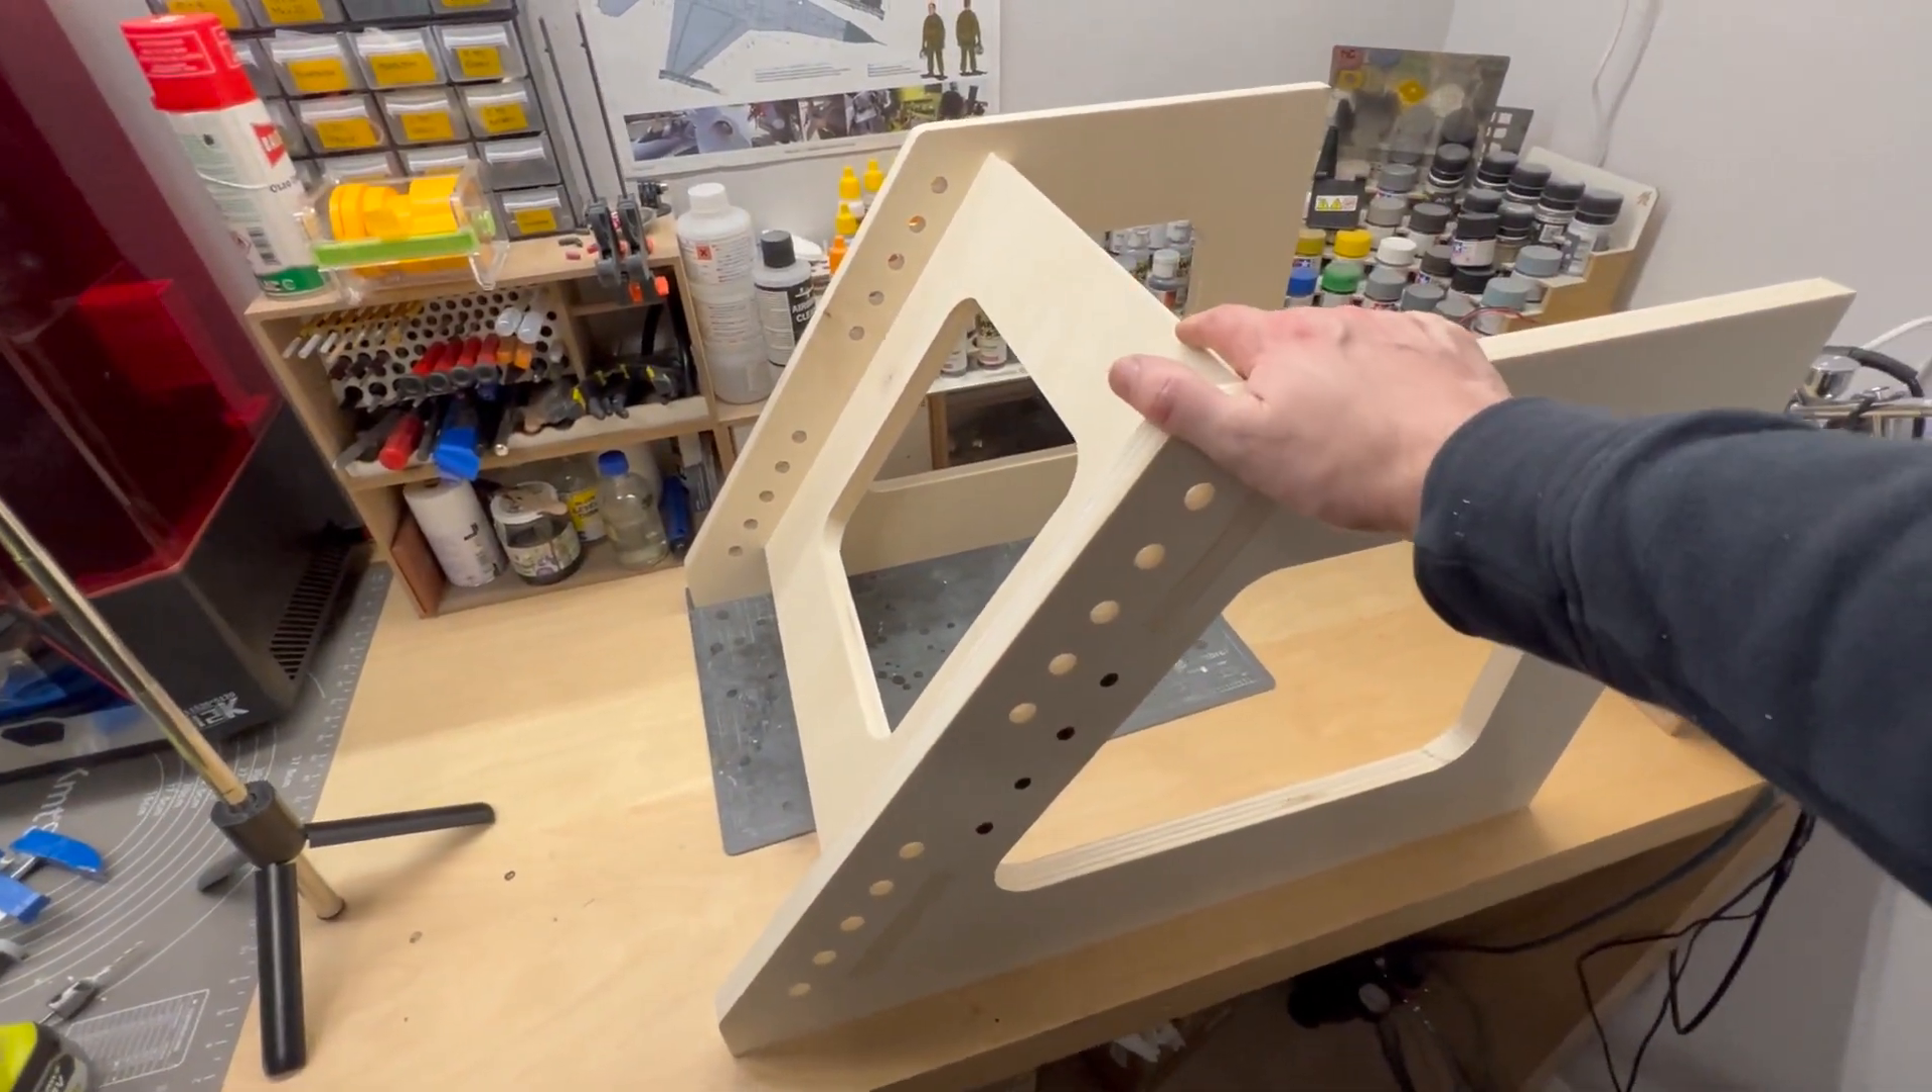The base is done. Nice and solid. It's super simple. Just three pieces.